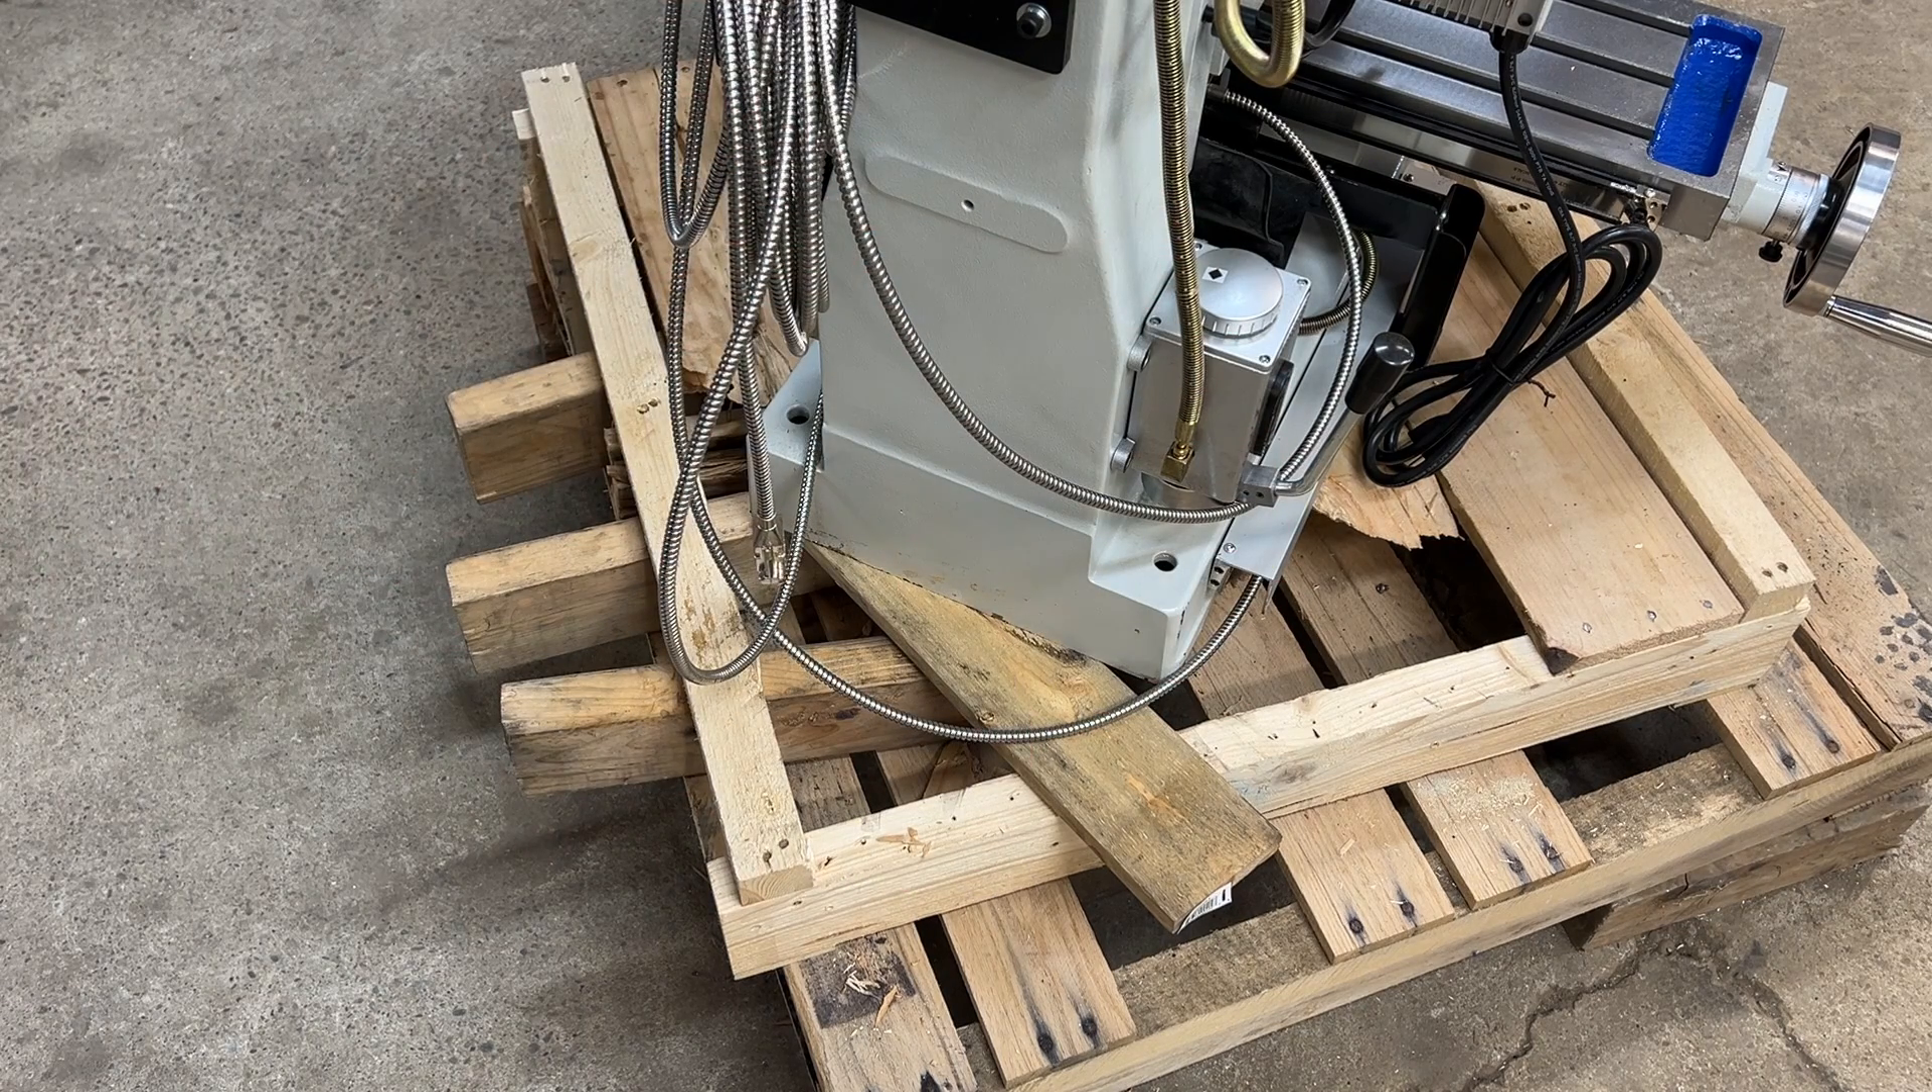As you can see I've done multiple boards underneath 2x4s as well as this extra board to get everything all leveled up.